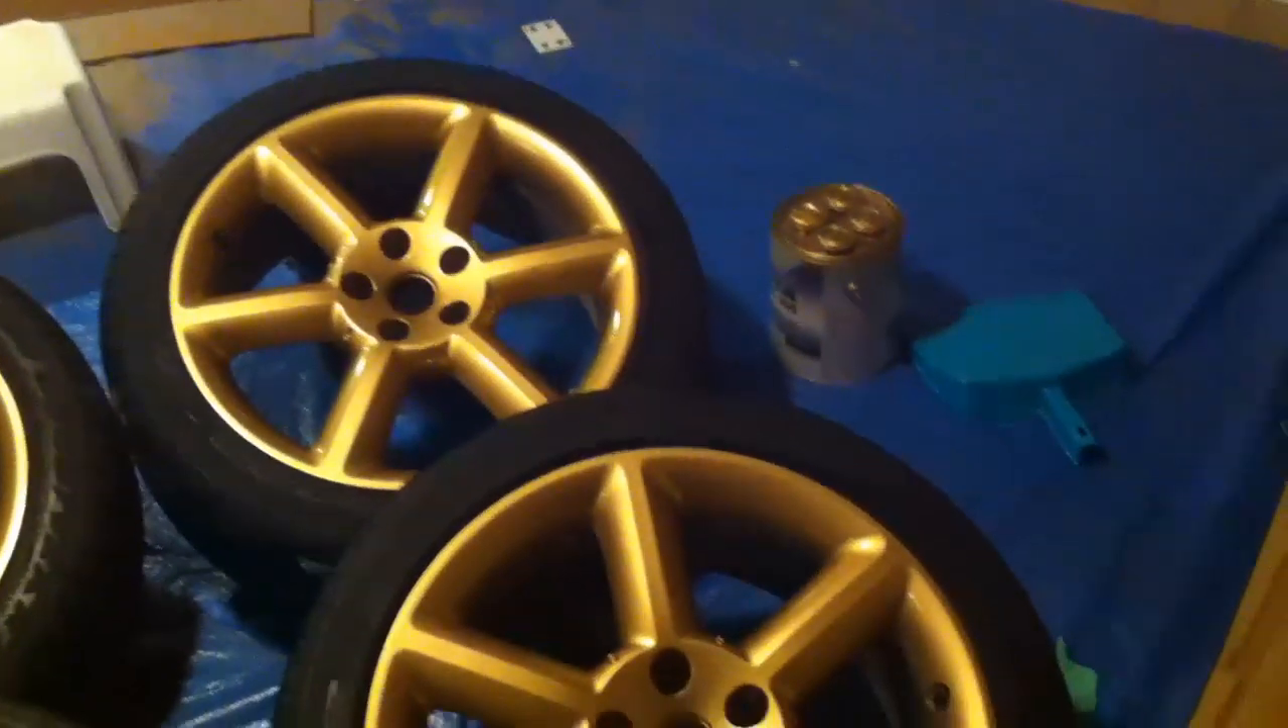I didn't put the, uh, center caps on just because I want everything to cure properly before I do that.